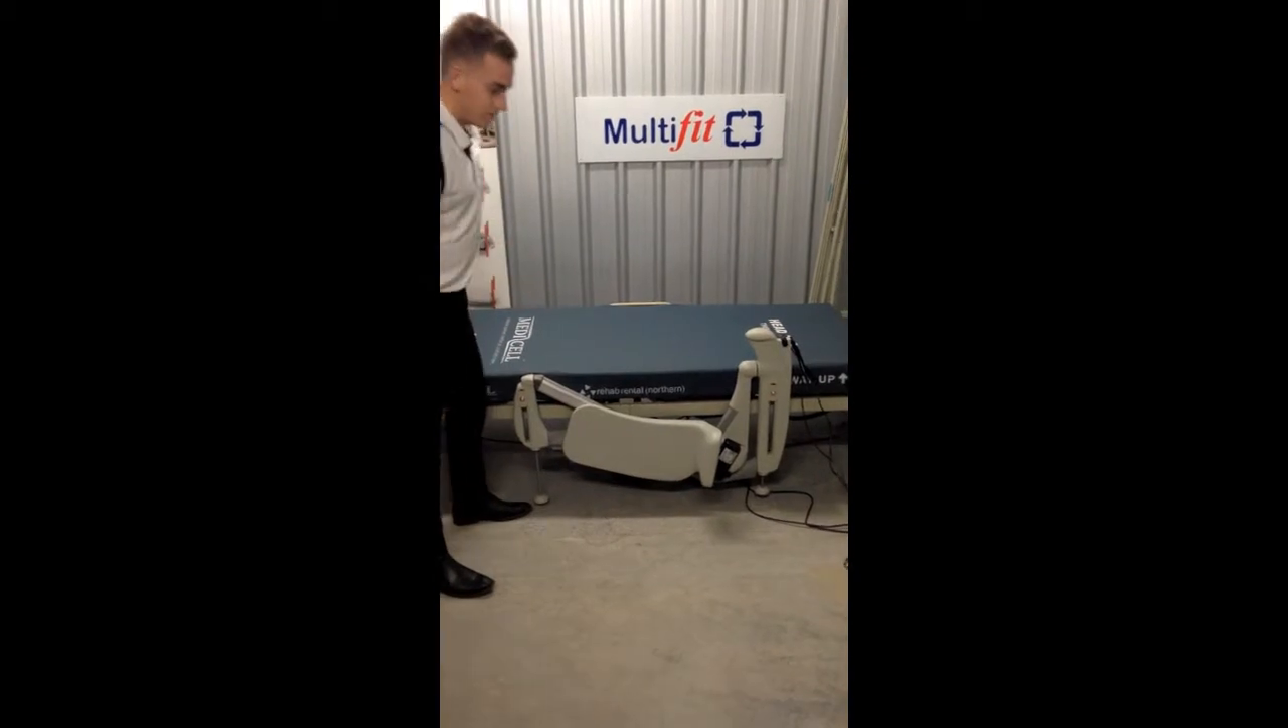Cool, and you've just attached a leg-lifter to a standard ensemble bed.